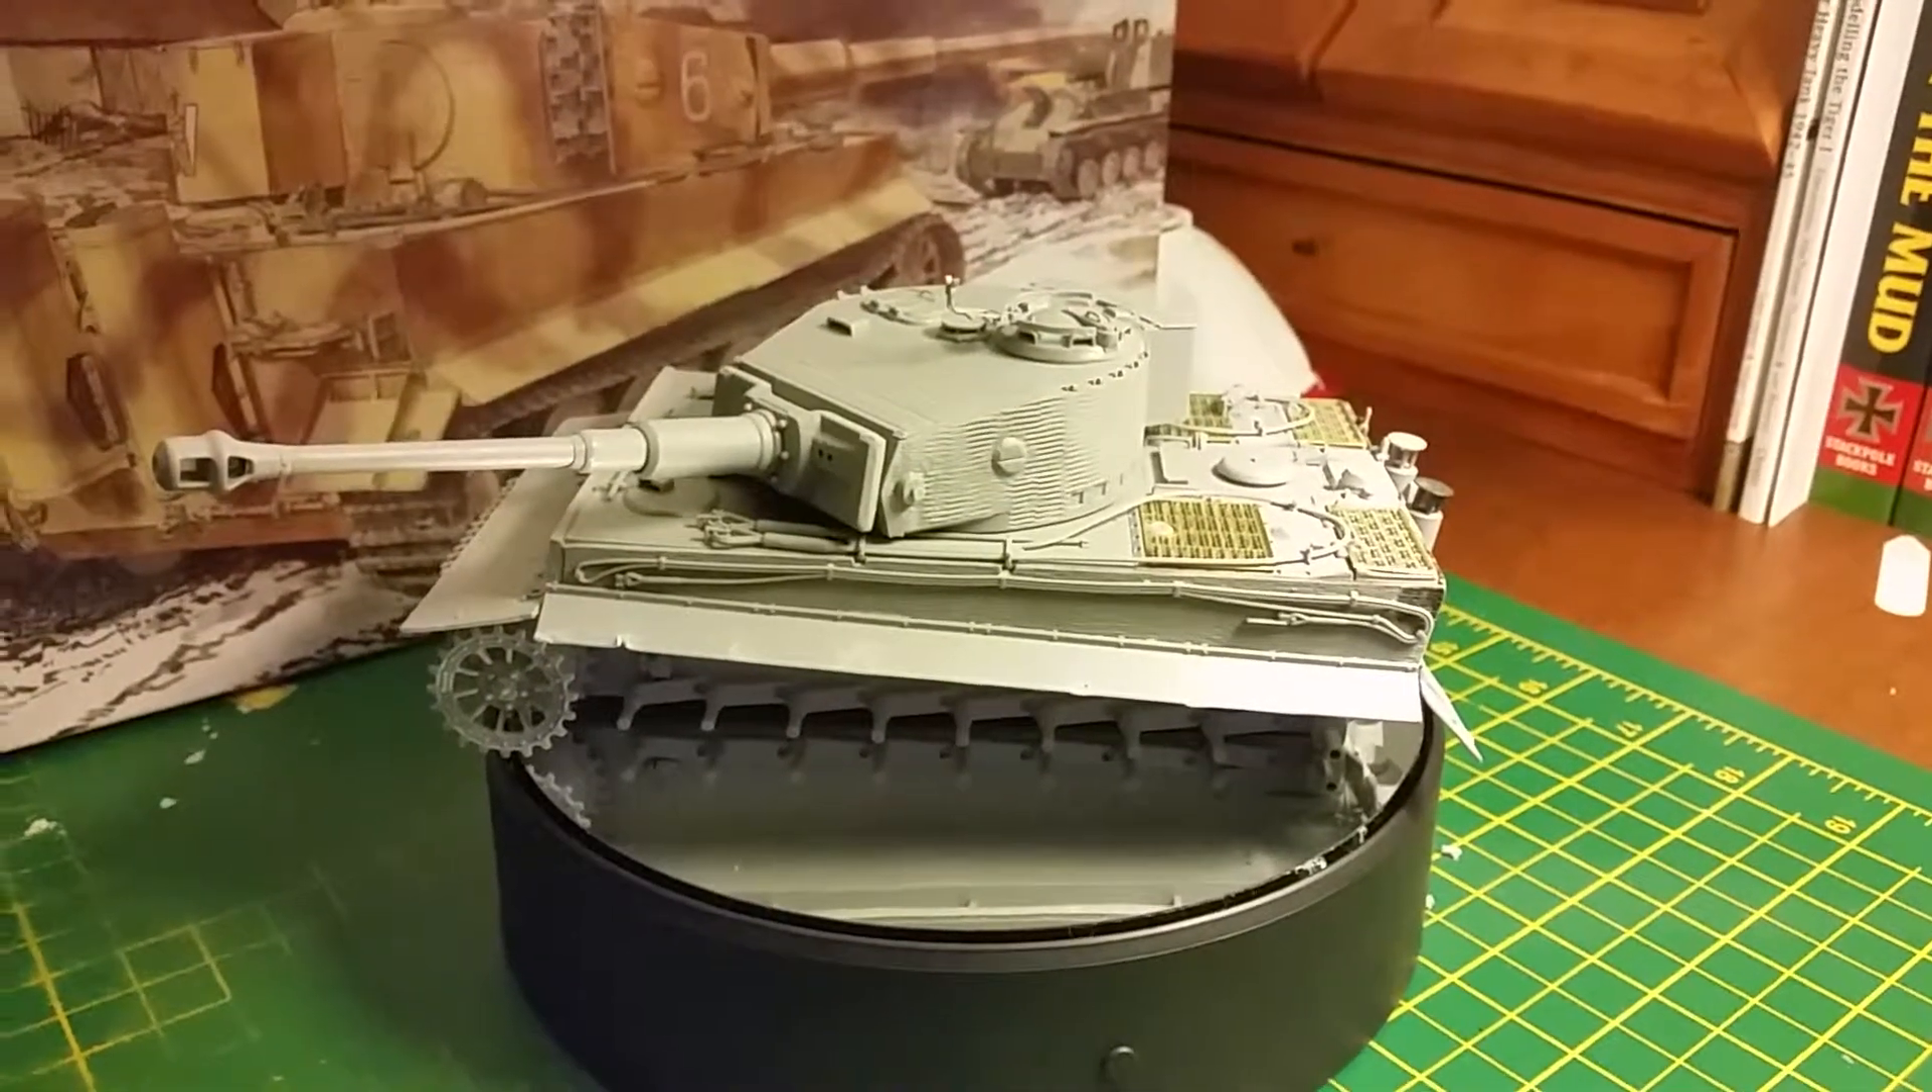As you can see I've got the actual turret almost fully constructed. It's not quite finished yet as I've got to add the spare tracks to the side of the turret.